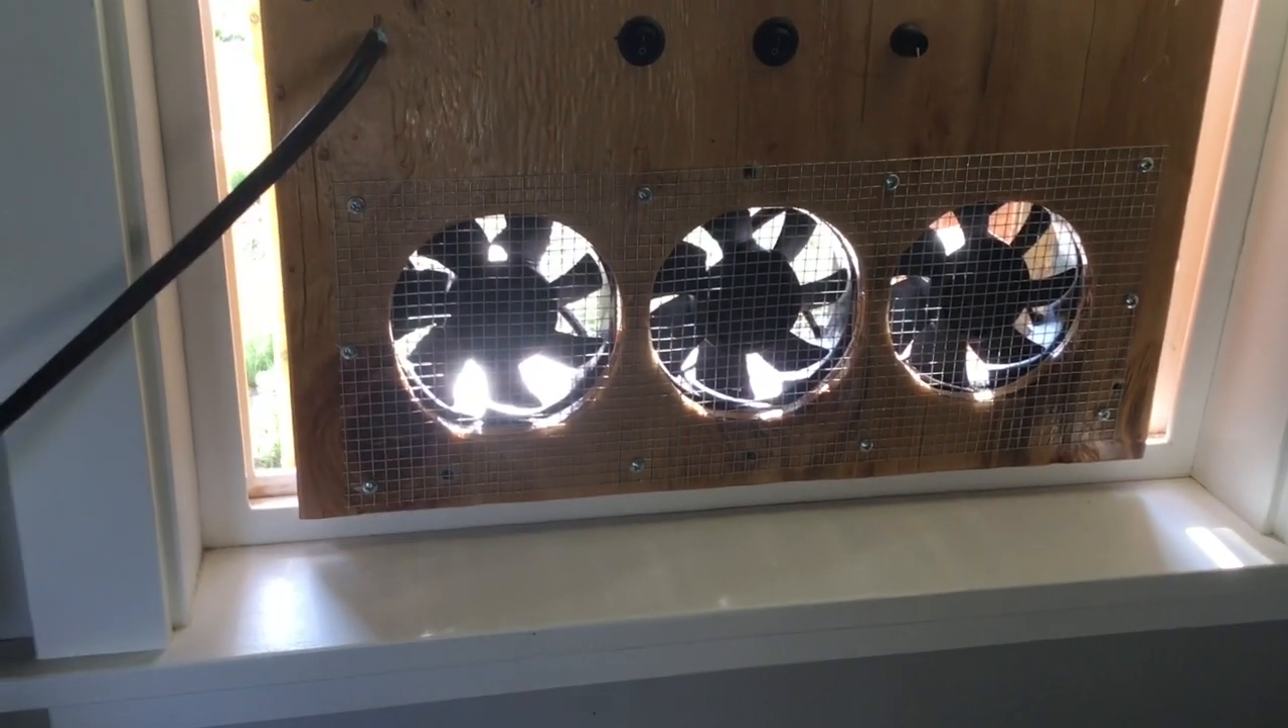You can see the wire mesh that I've installed so nothing gets into those fan blades.